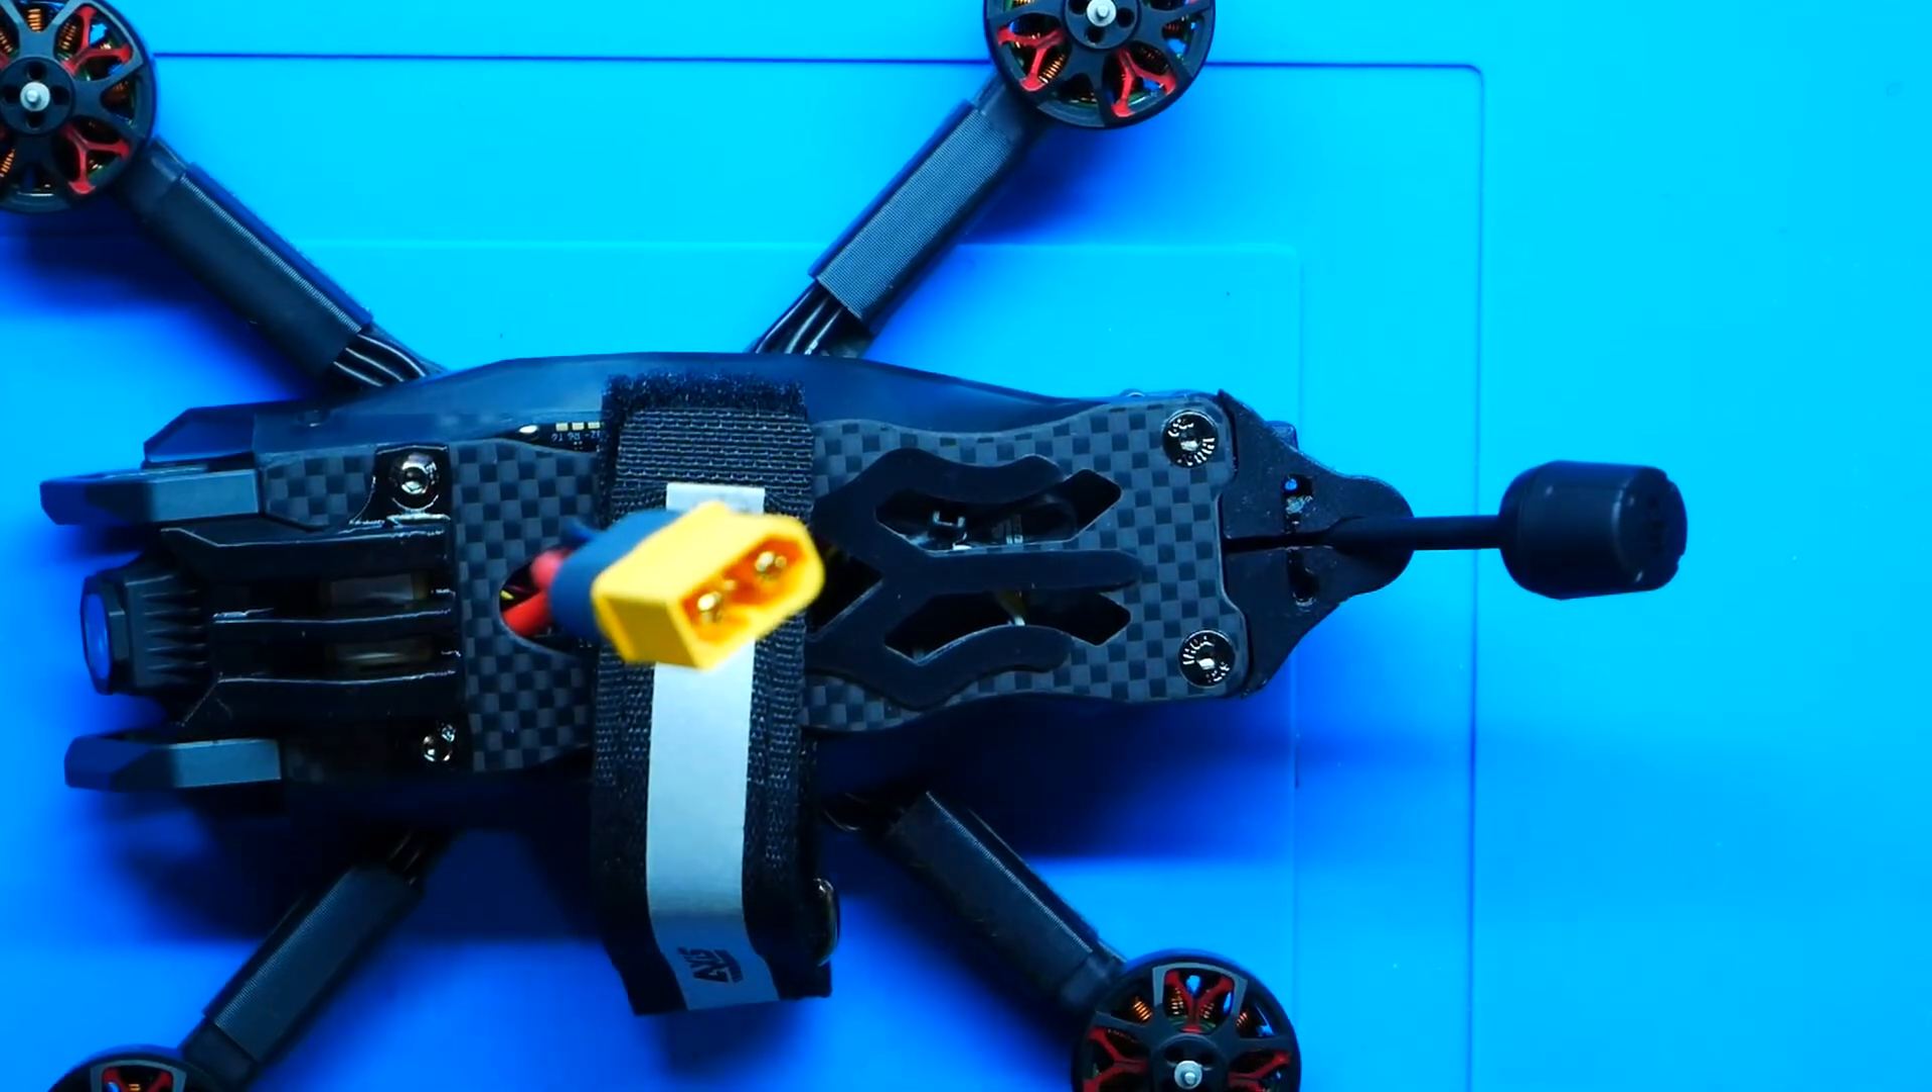Yep look at that and now my my antenna is done mounted ready to go.